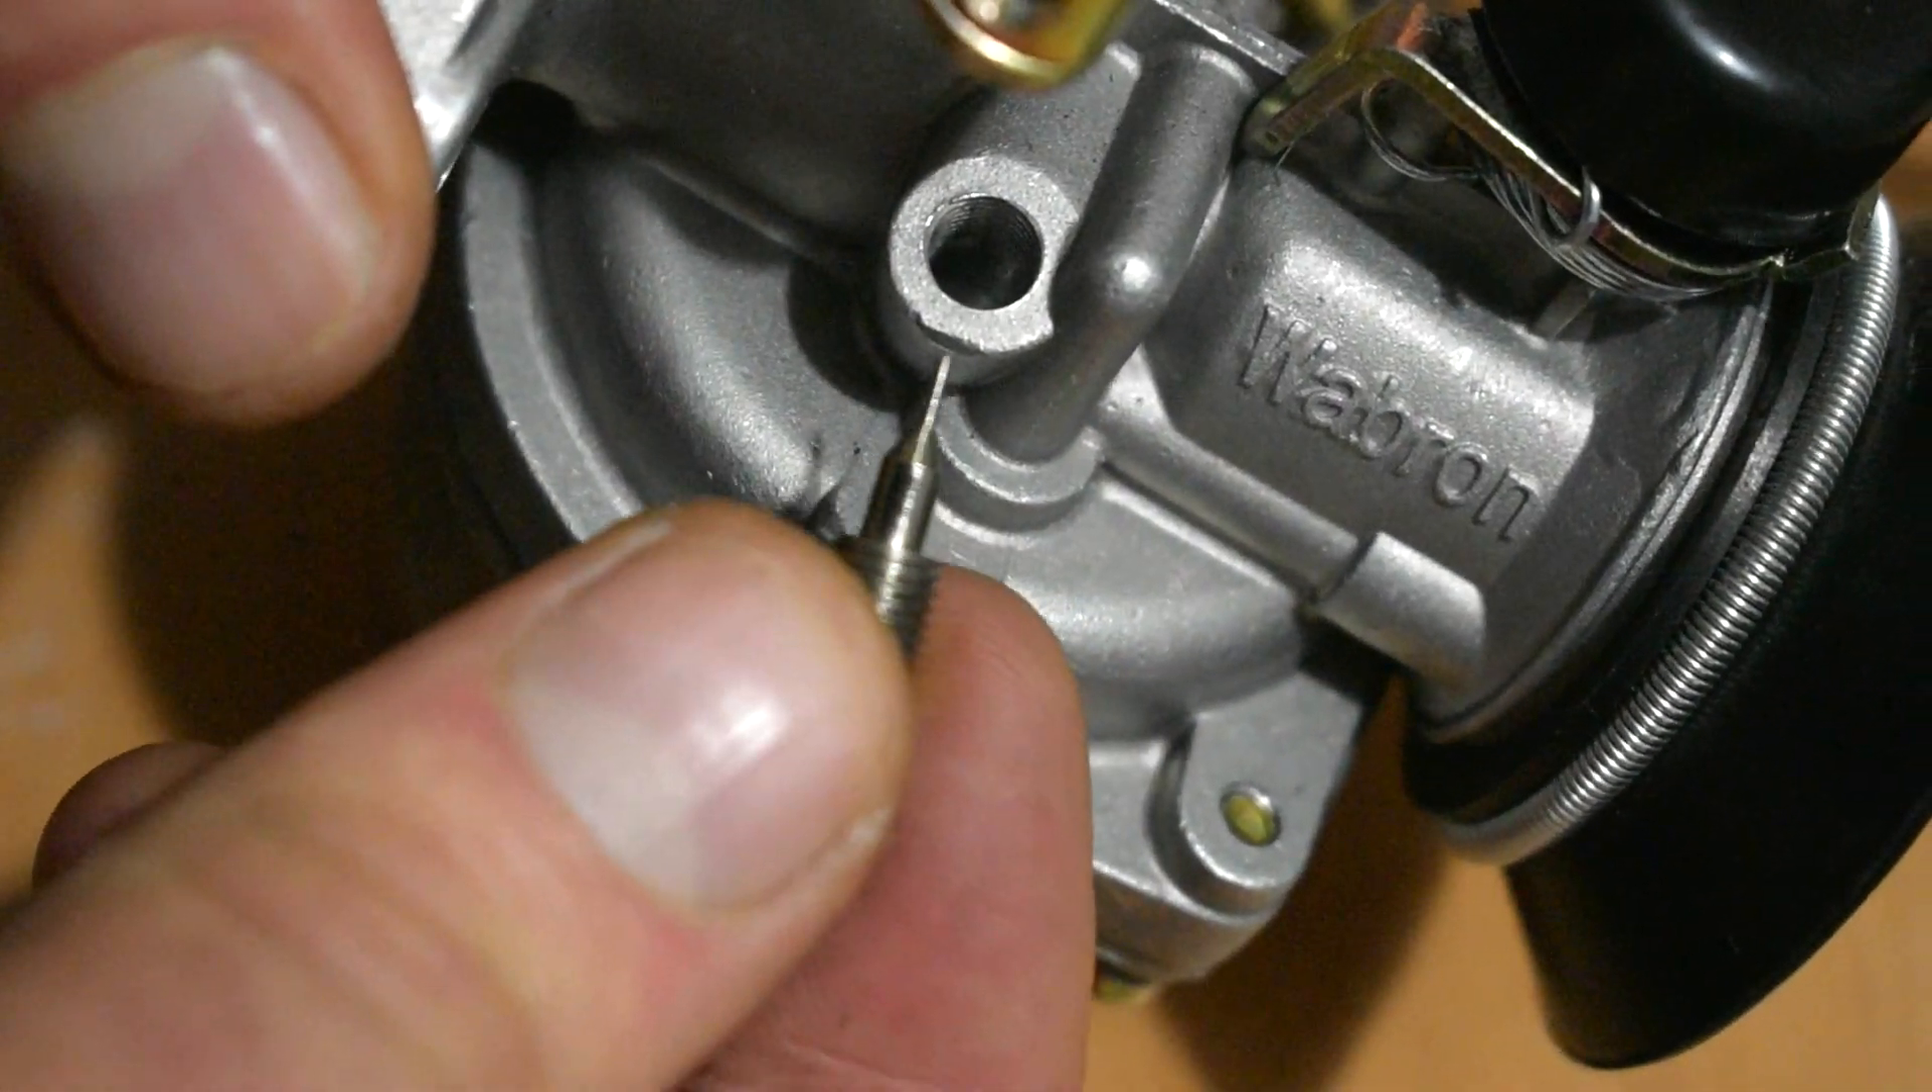There's one more fuel adjustment screw we've got to place back in.